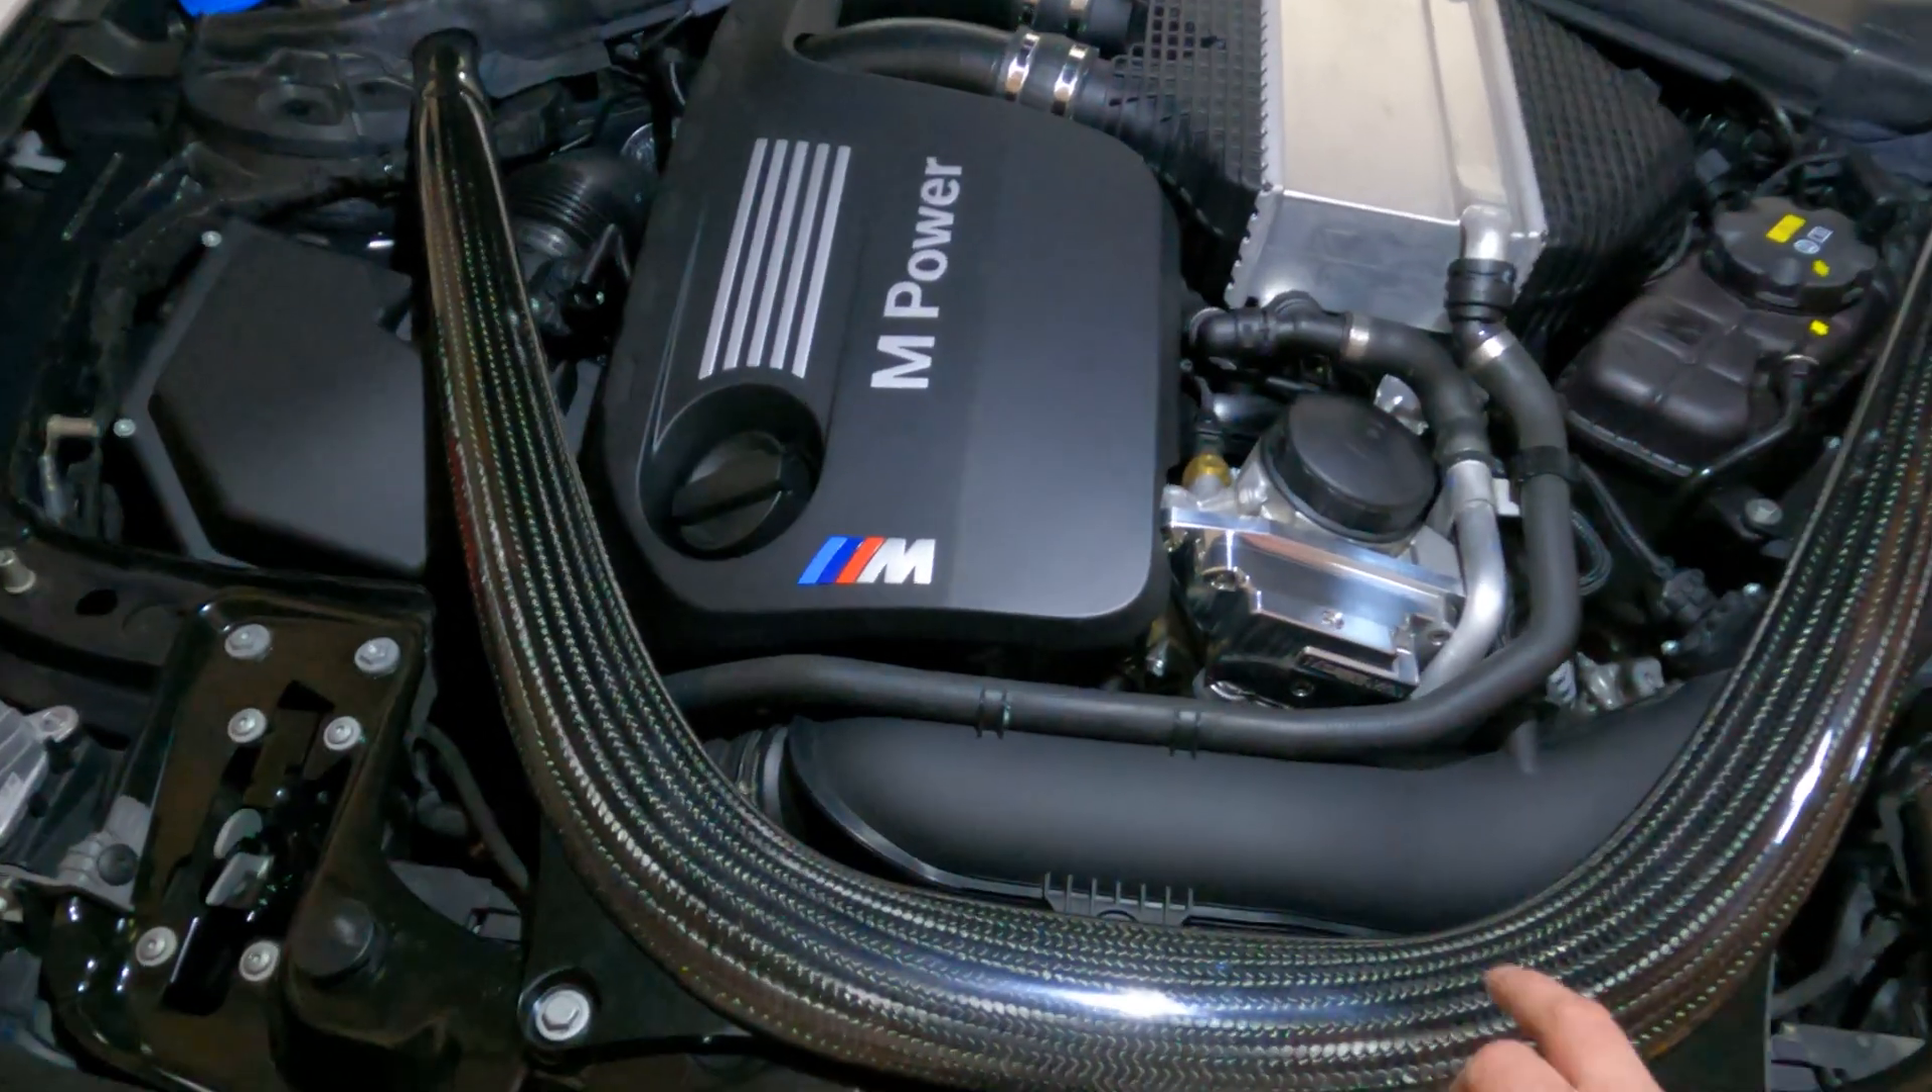So you can see the strut brace is on and down and secure.